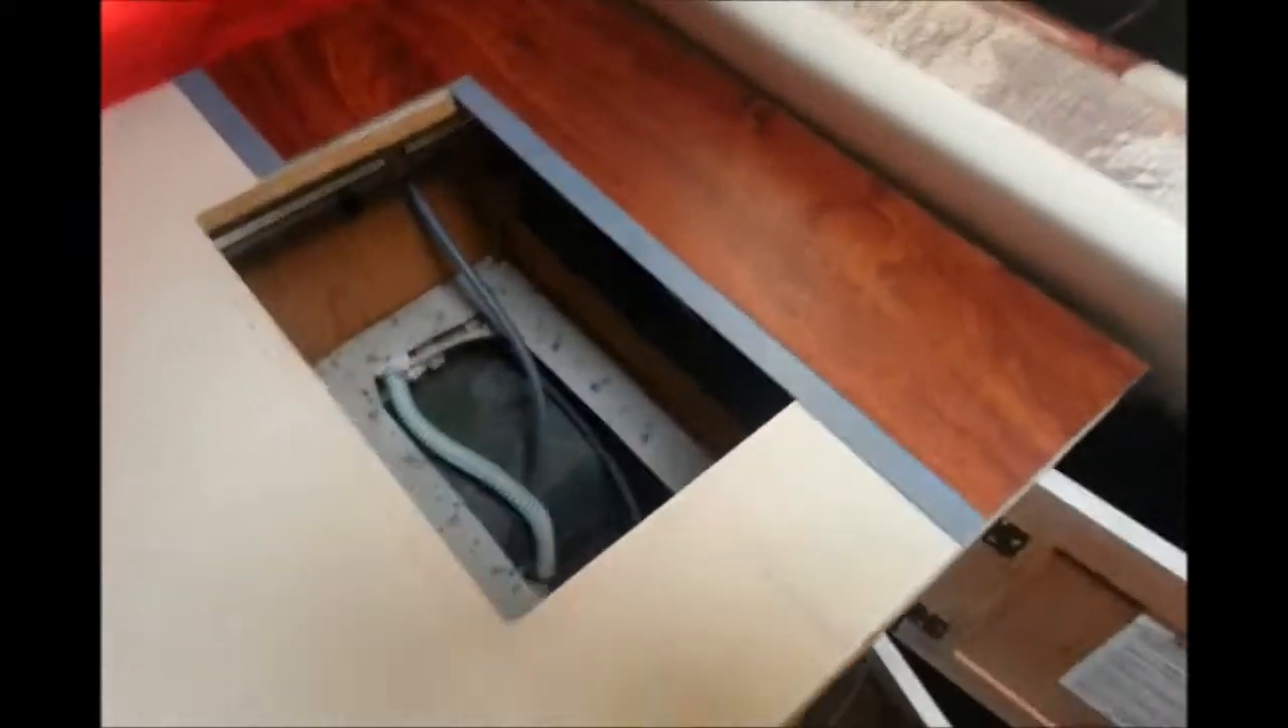Okay, so we've got the sink removed. We've got all the hardware off.